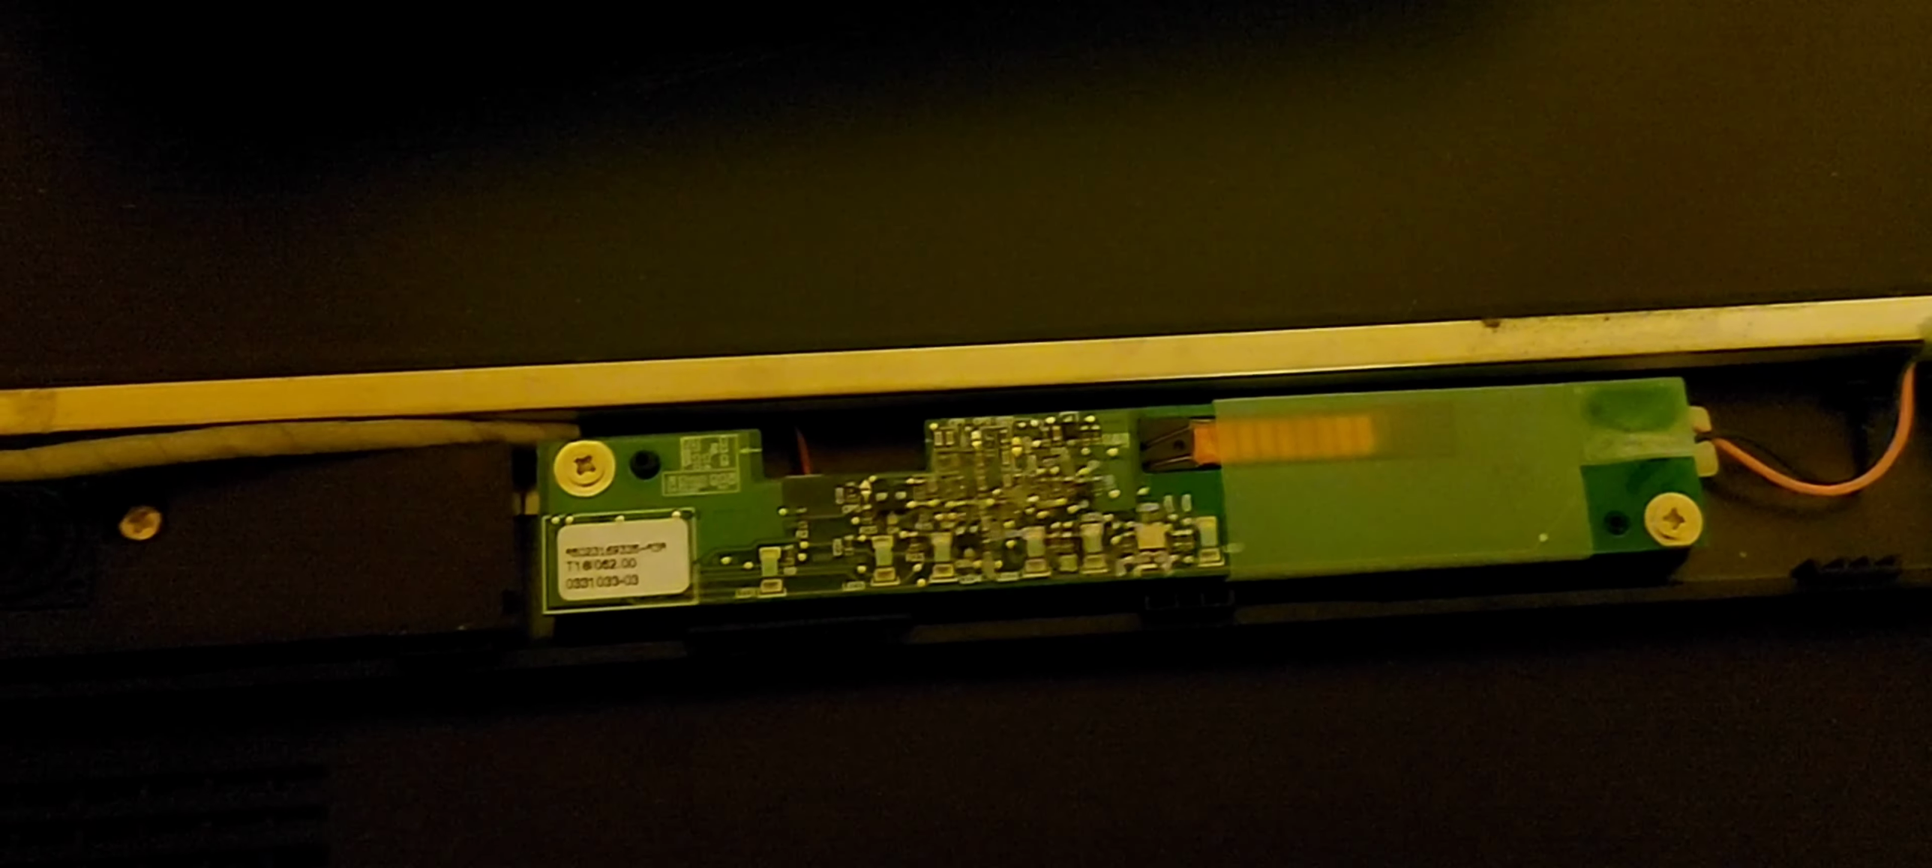Okay so I've removed the bezel around the screen and at the bottom you can see this PCB and this is supposedly the troublemaker on these models.